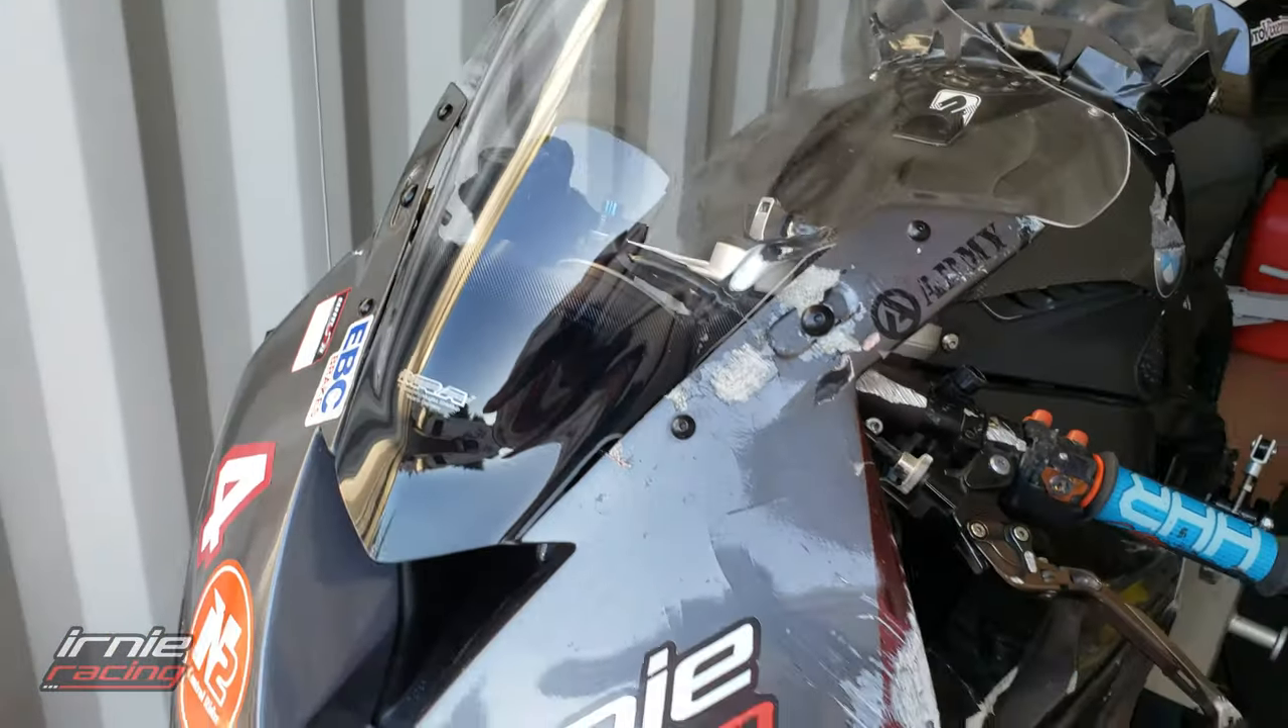Windscreen is on, guys. It's bolted down. In position.